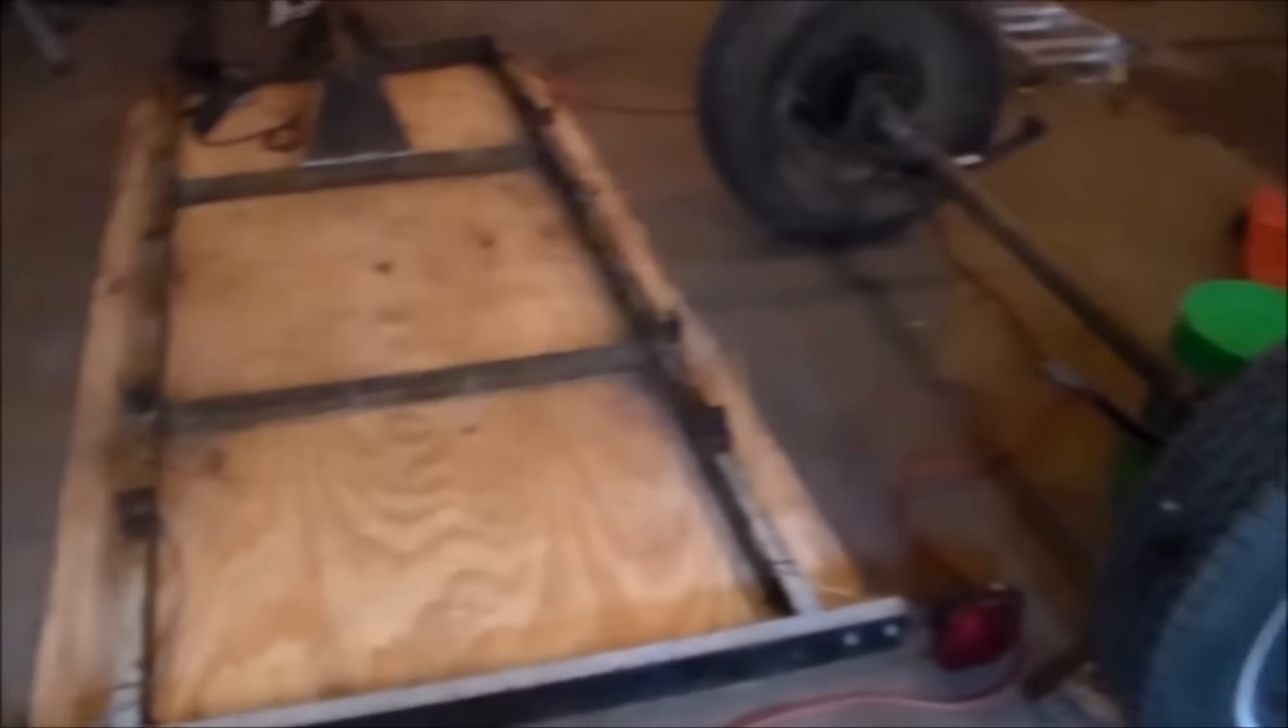Okay, well now I have the axle off and have this thing flipped over.